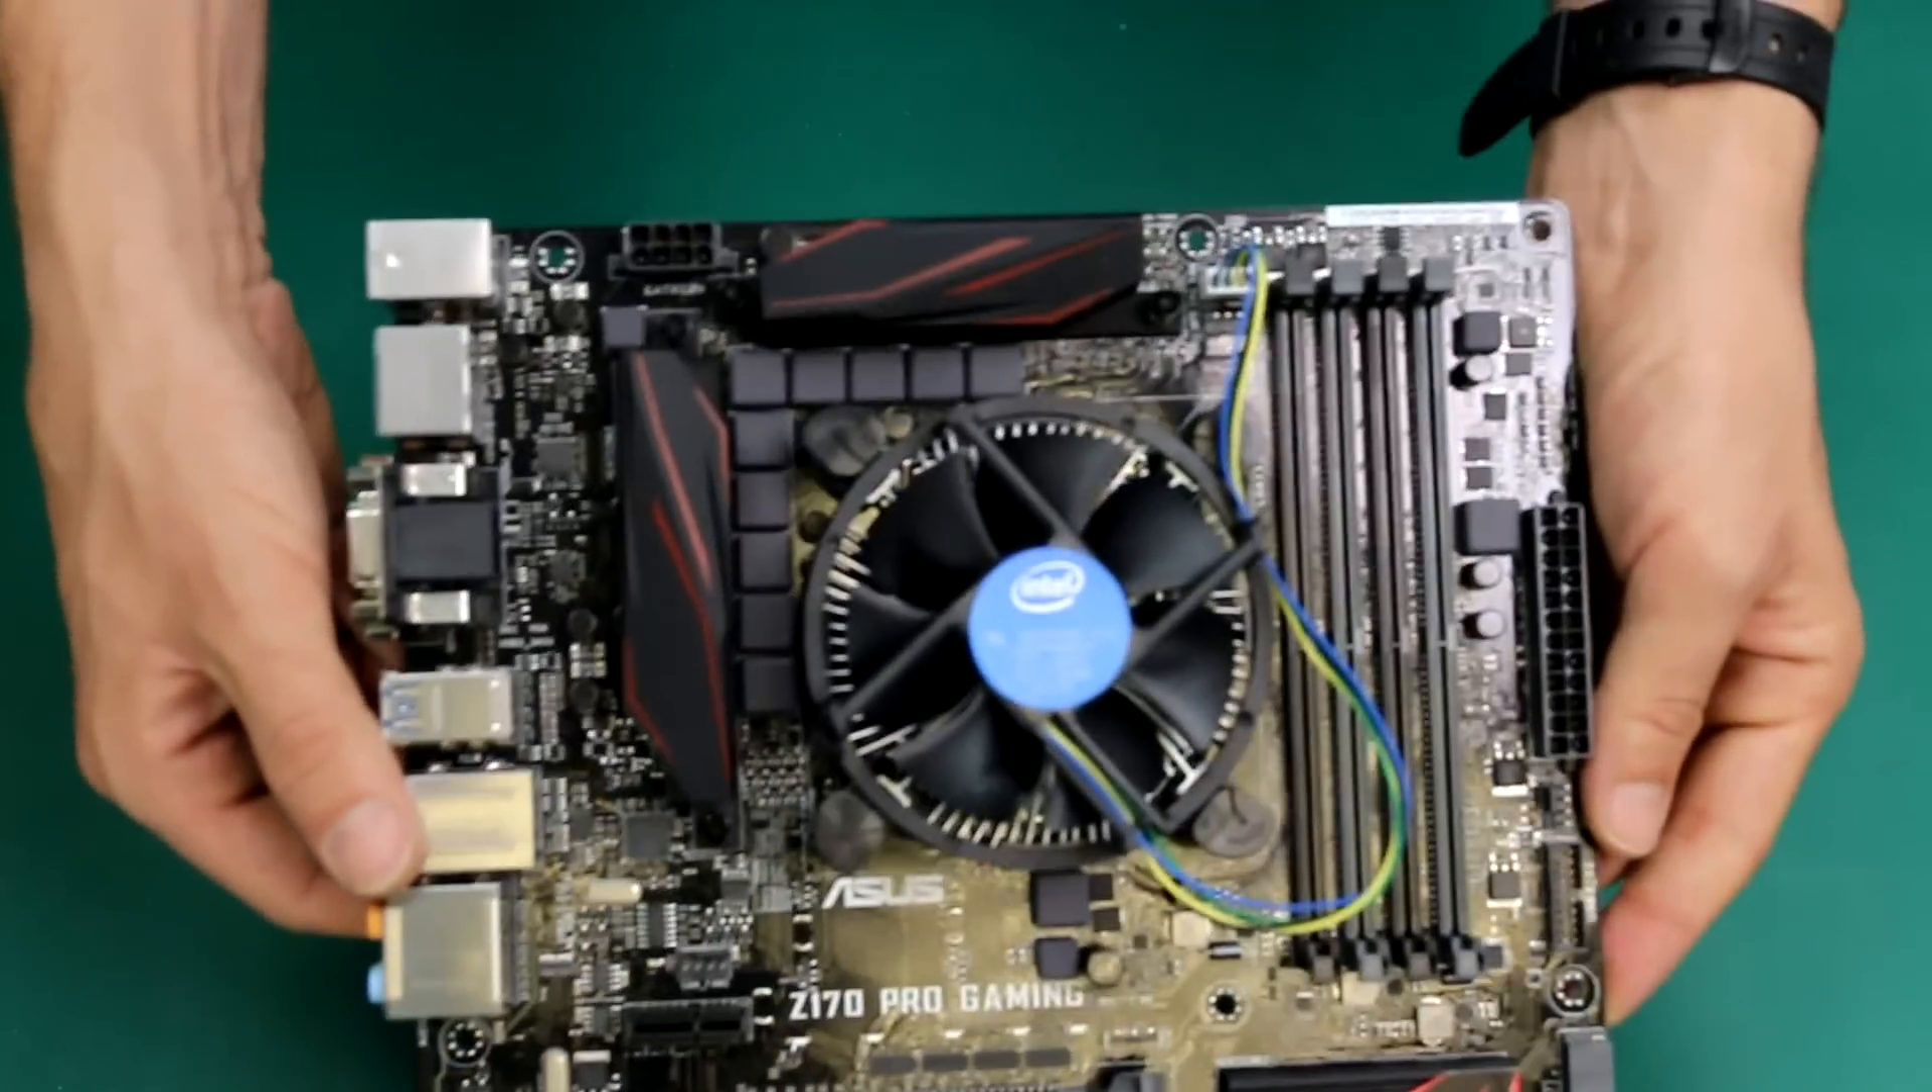This is our motherboard with the stock cooler installed.